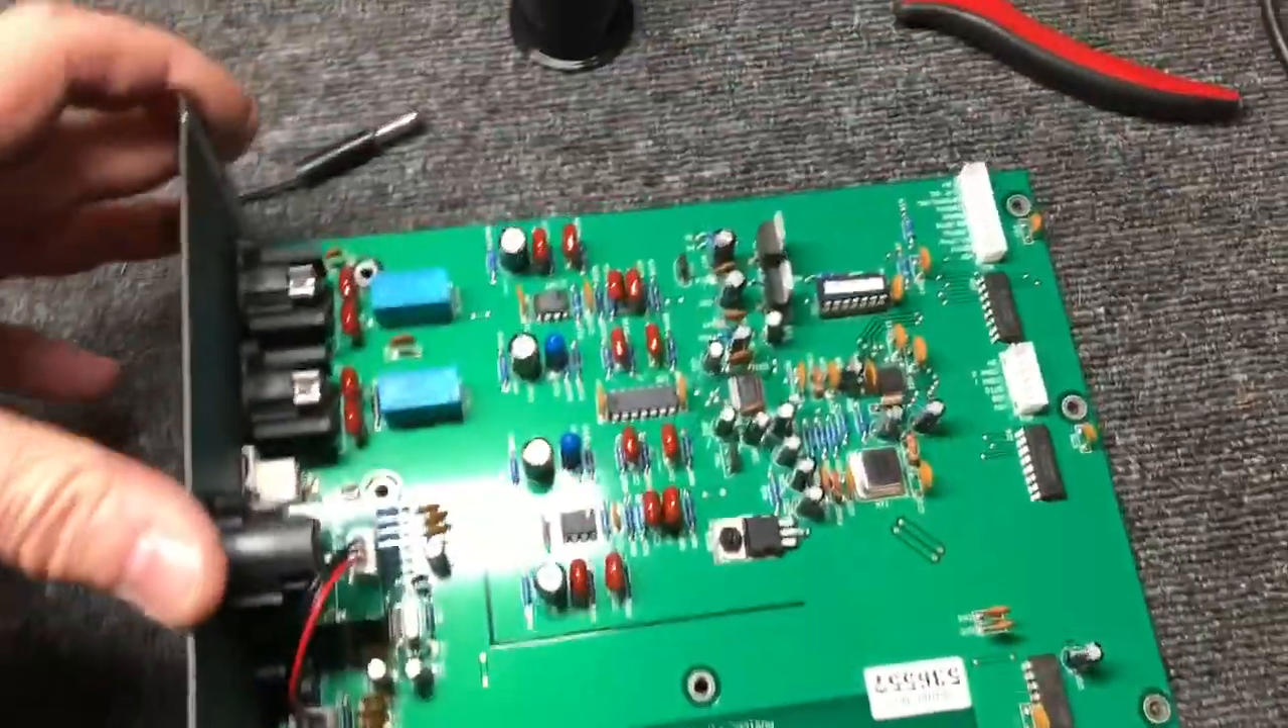And this is the main board removed from the main chassis, or from the chassis I should say.